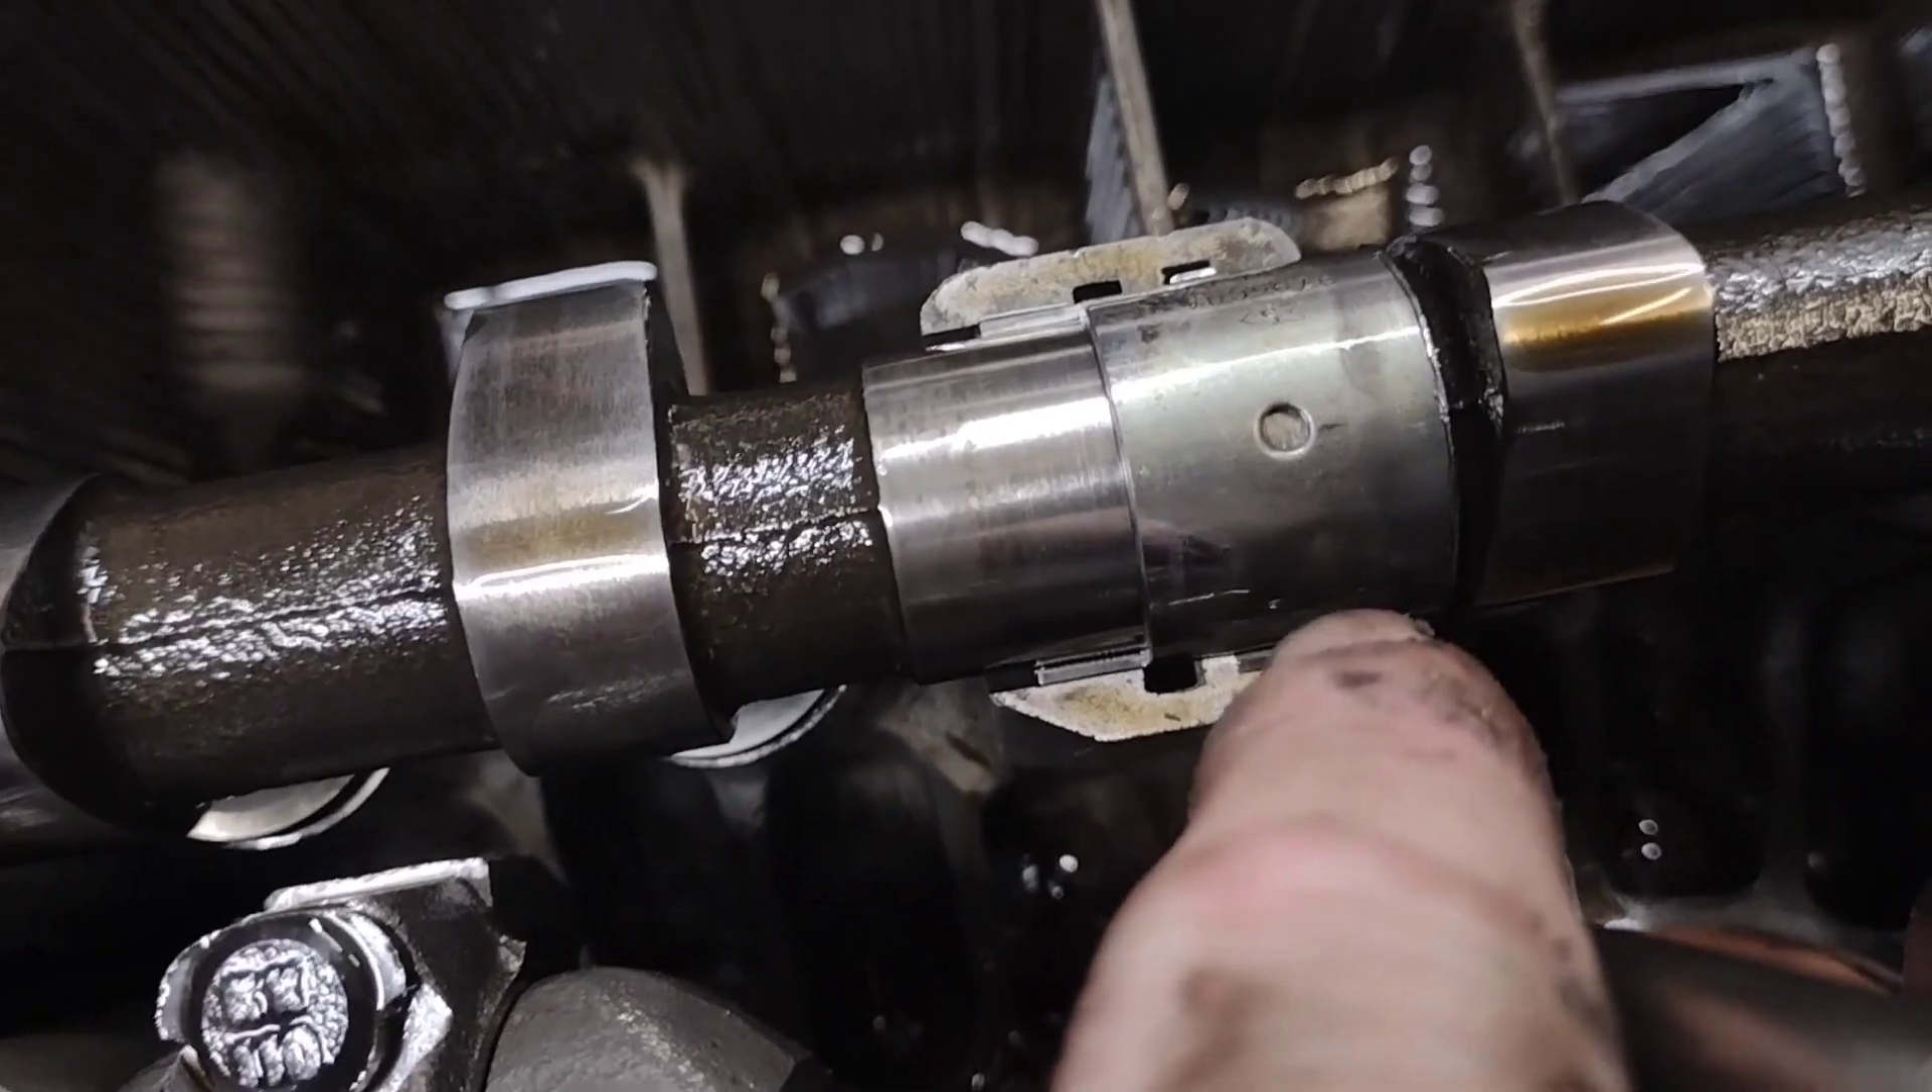As you can see, that is not where the cam bearing is supposed to go. For some reason, it was never installed or put in the right spot, it's sticking out.